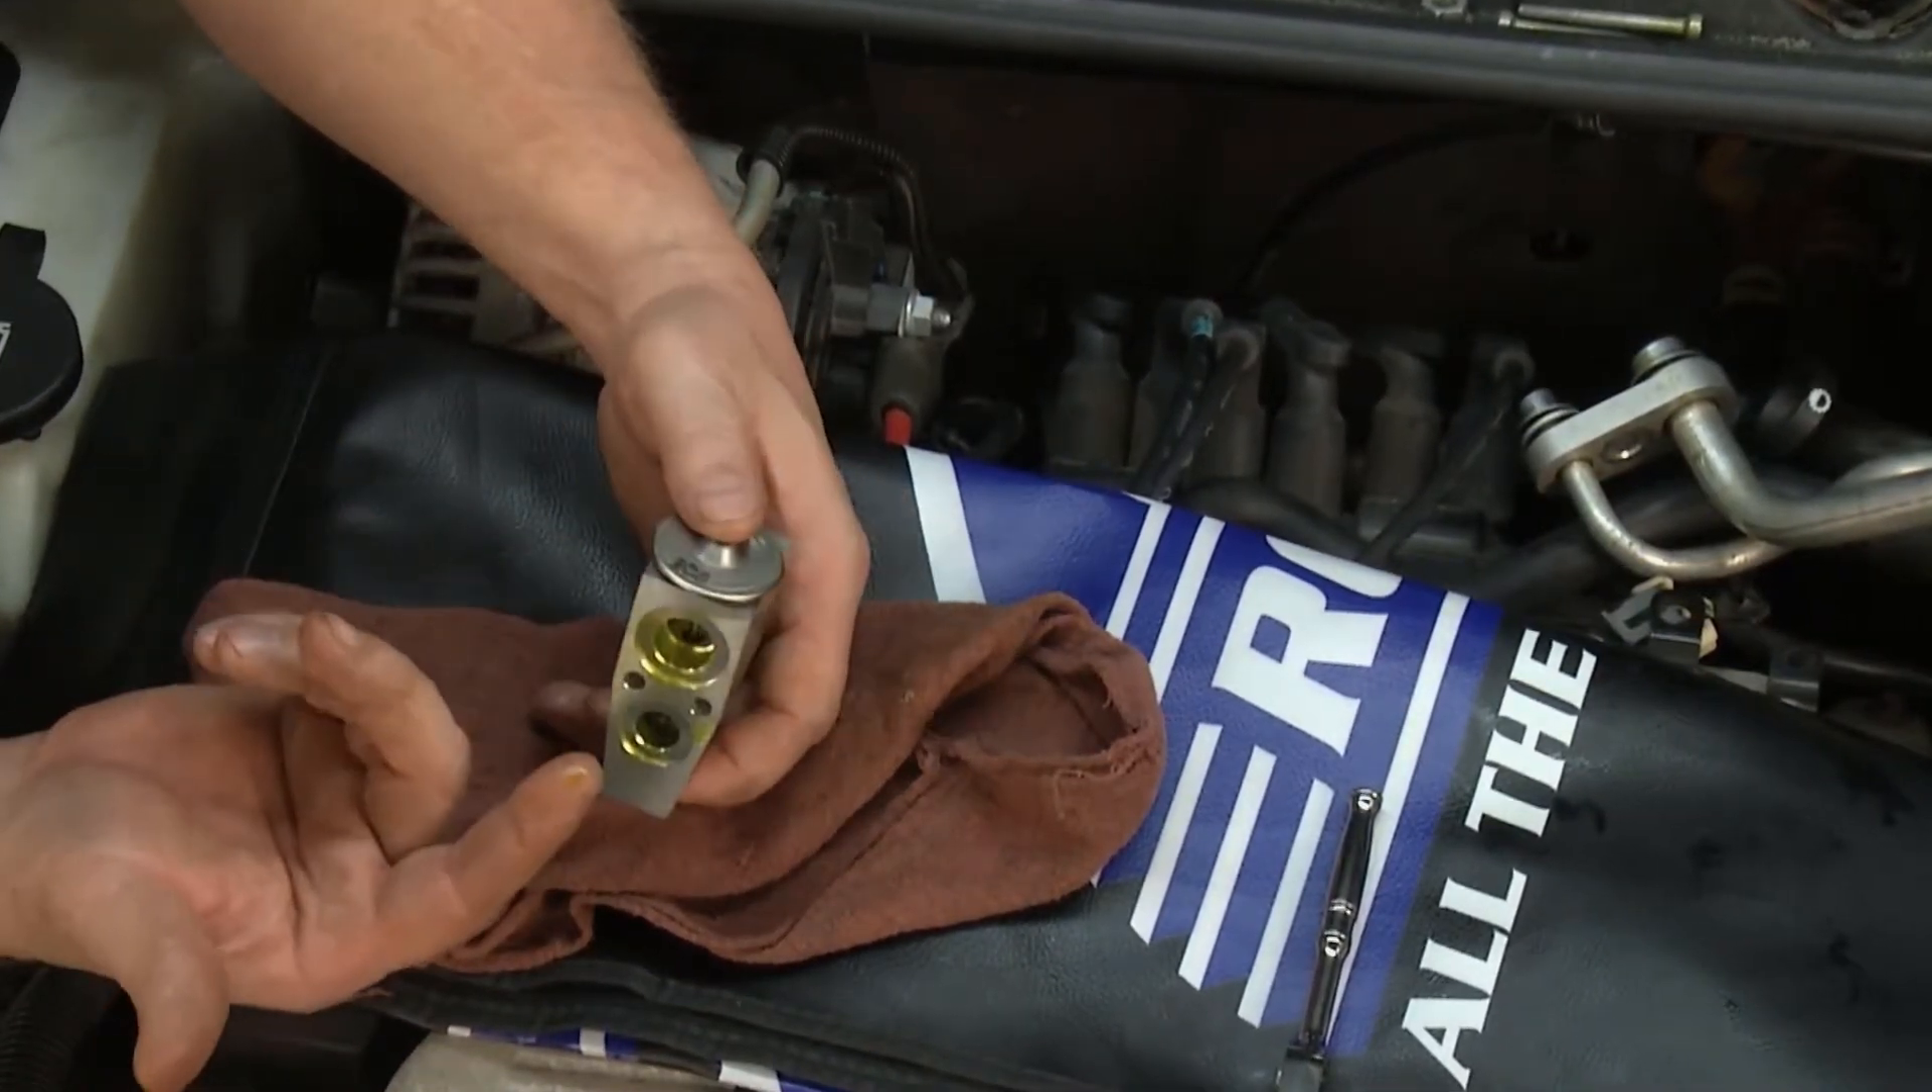We've got the old thermostatic expansion valve H-block all removed.